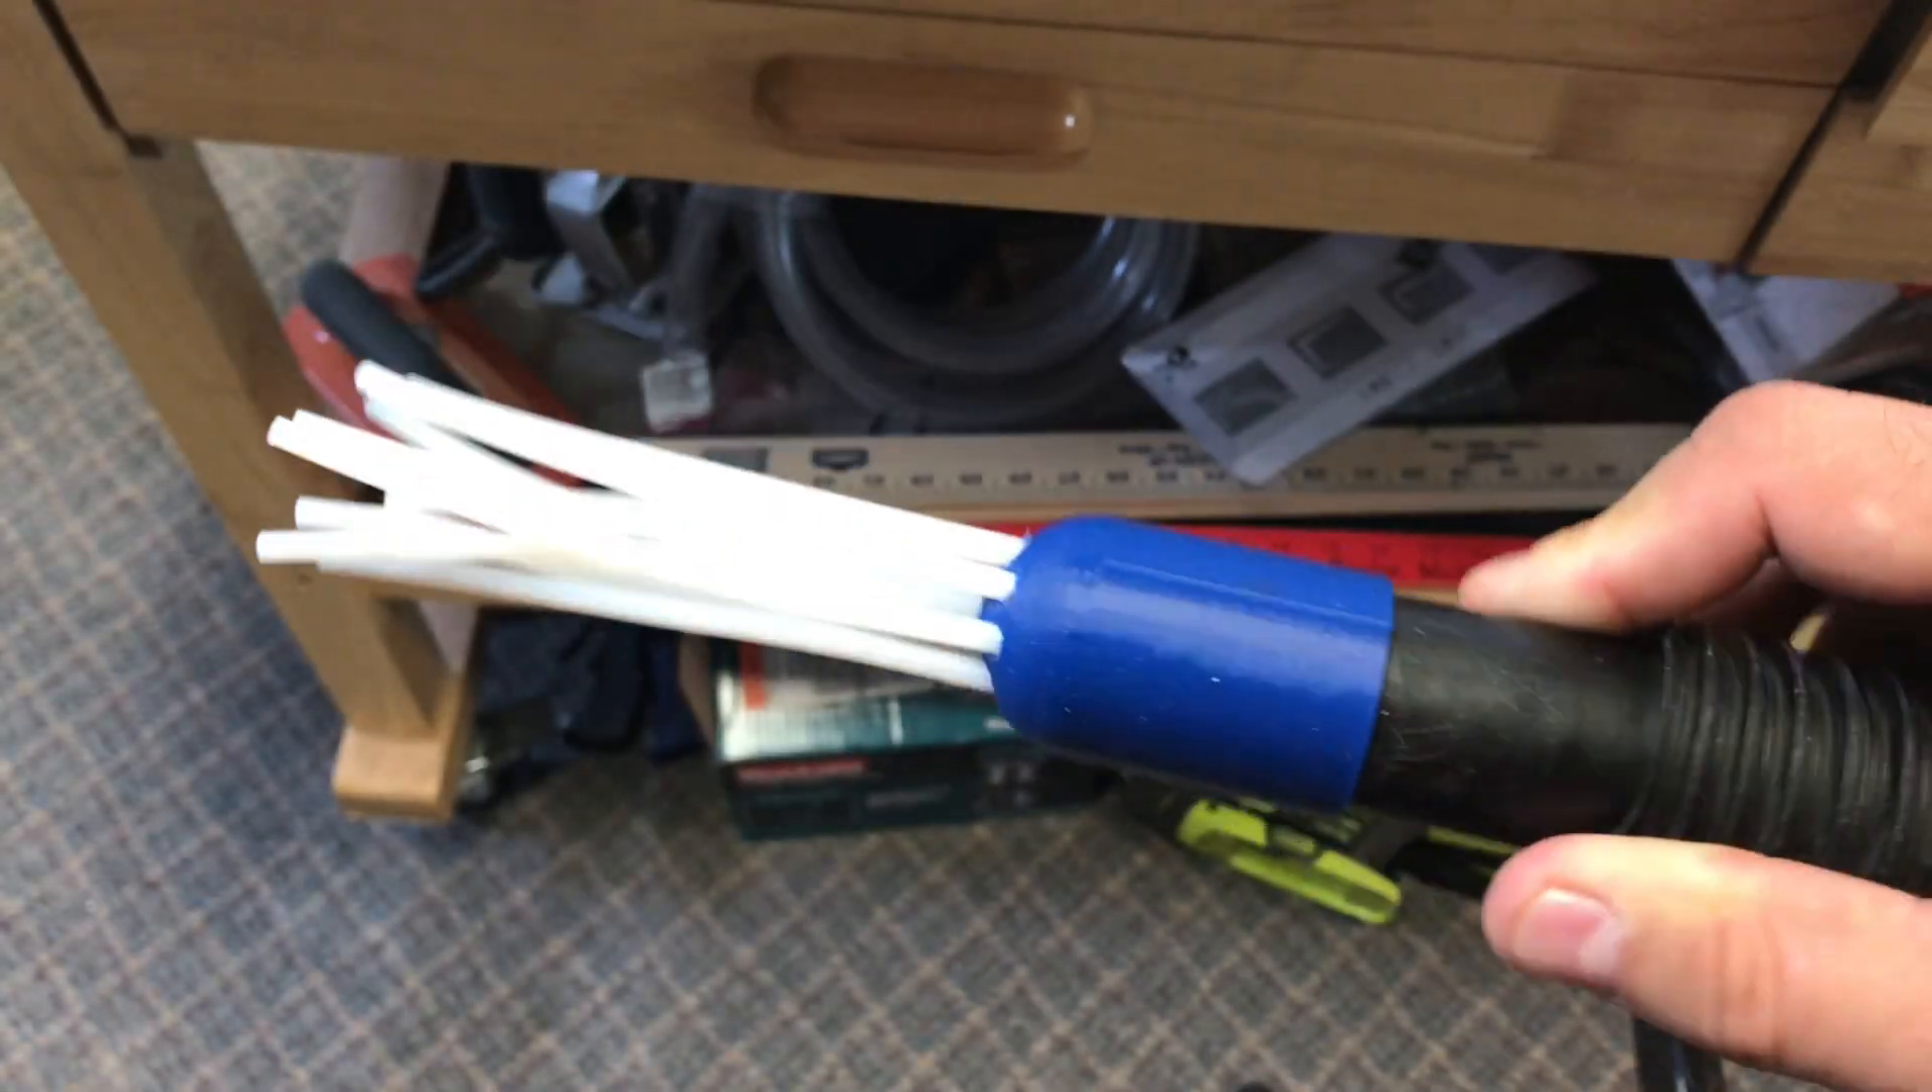And here's the nozzle with all the PTFE tube installed and cut to pretty equal length.